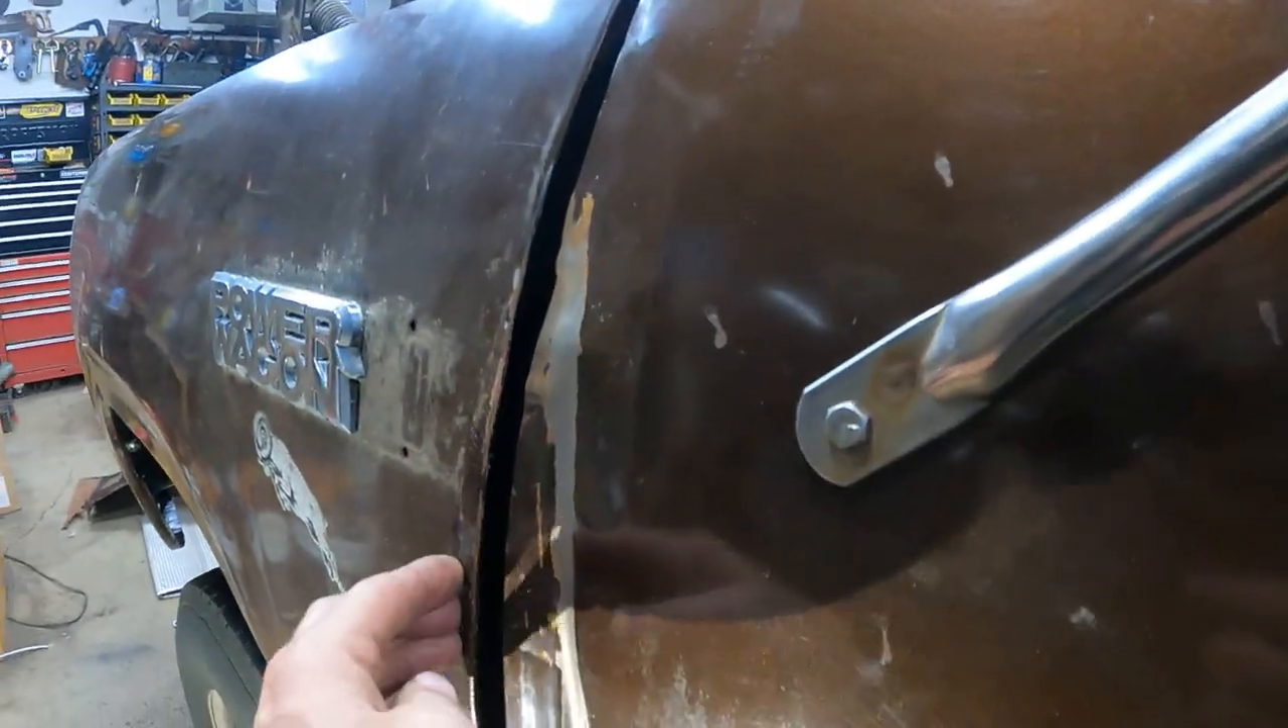Um, obviously you can see the gap is, the gap is very large. This fender is bent flared out a little bit. It's bent out here where it creased it.